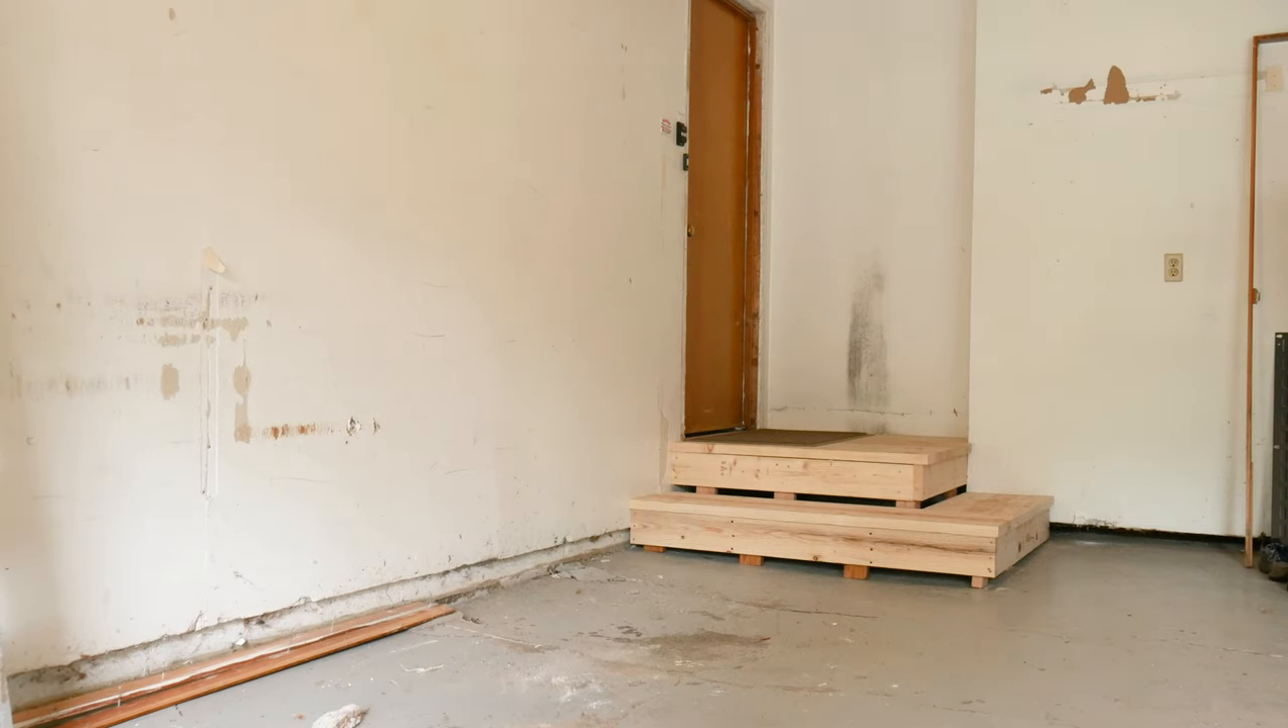The landing is complete and another workspace improvement project is in the books.